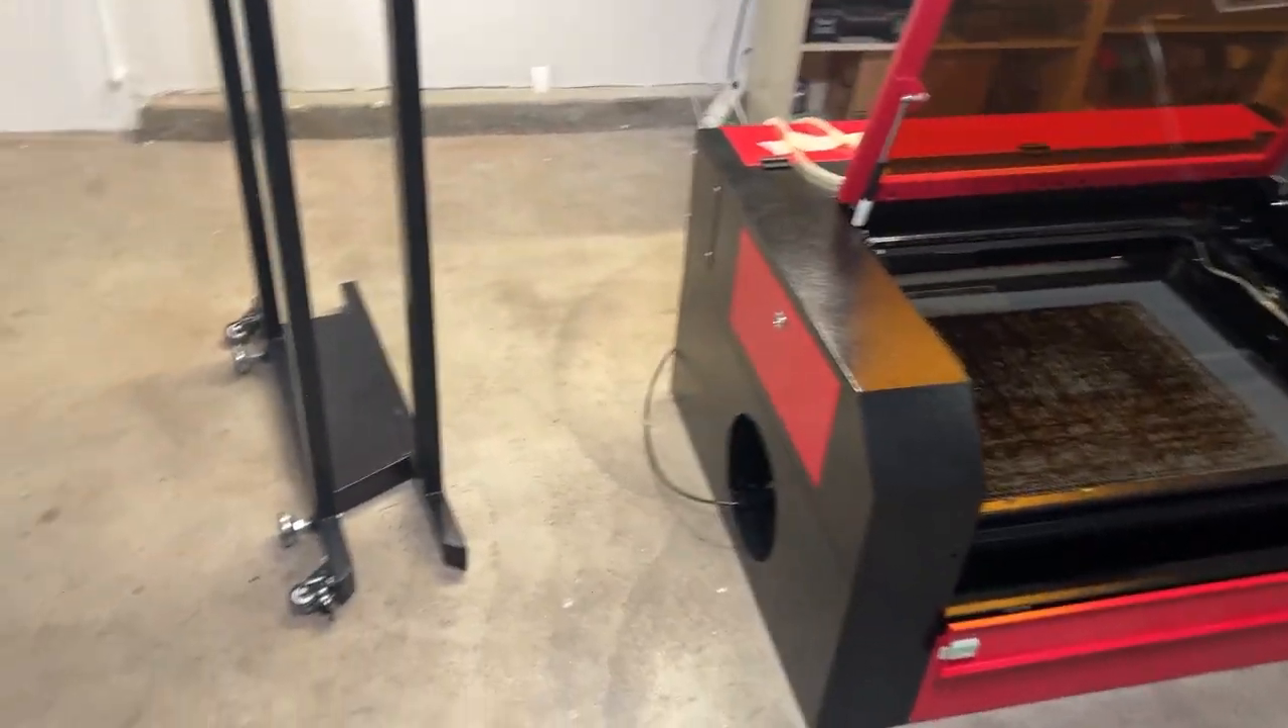So we got the base off.